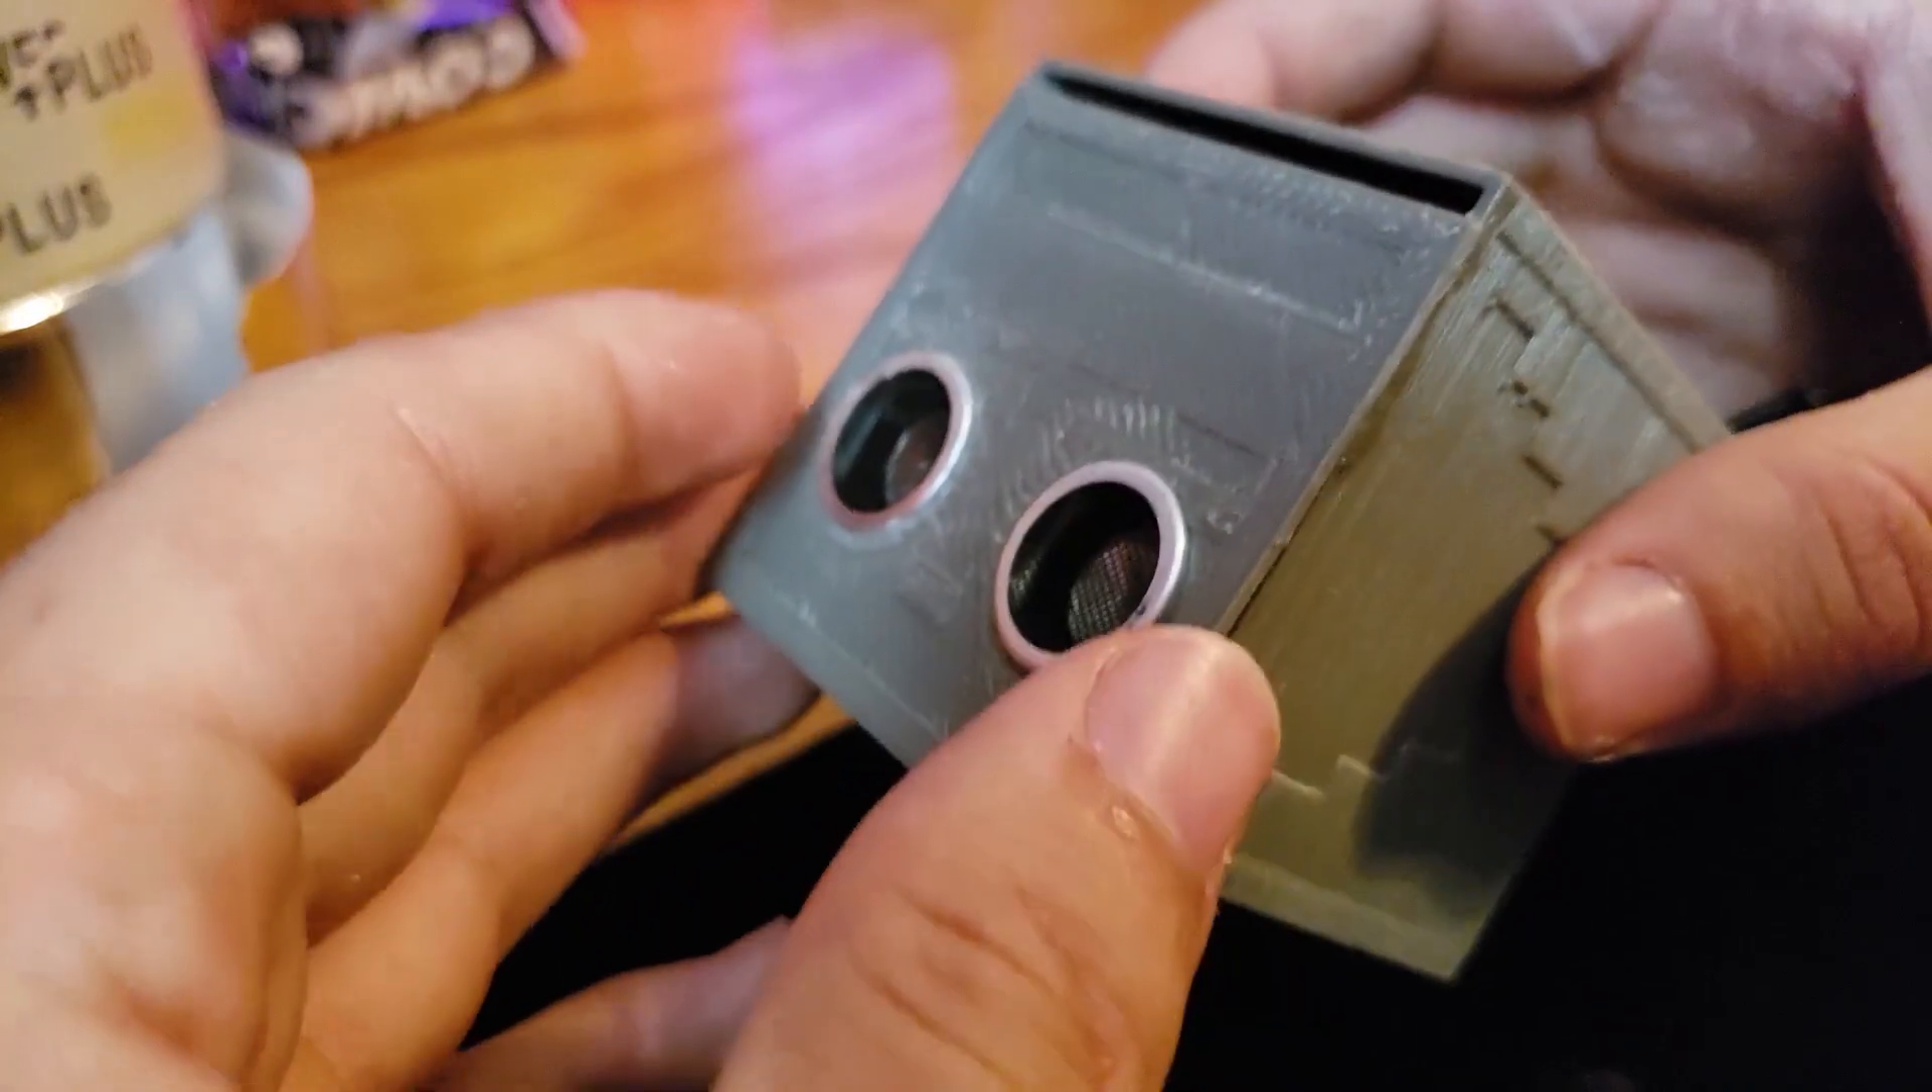Alright, so right there I have the face plate on.